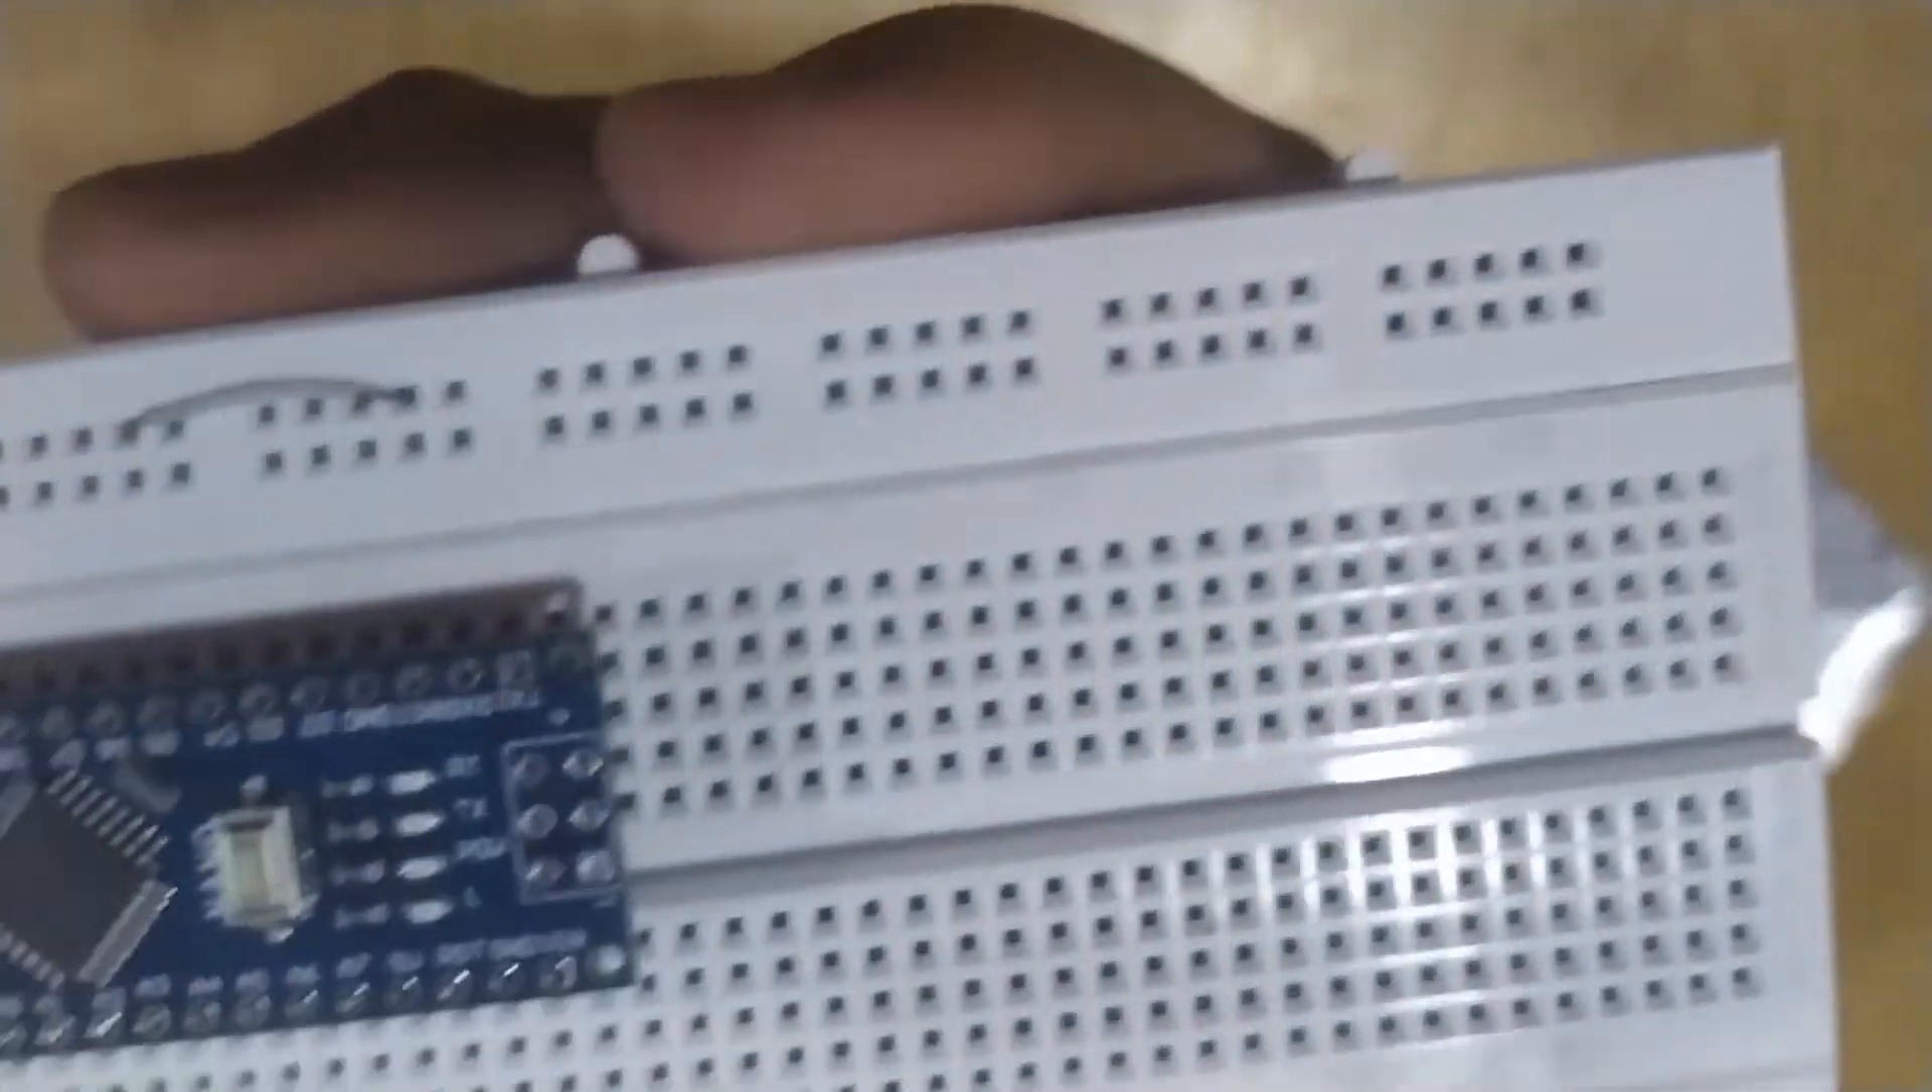So my nano is in place.